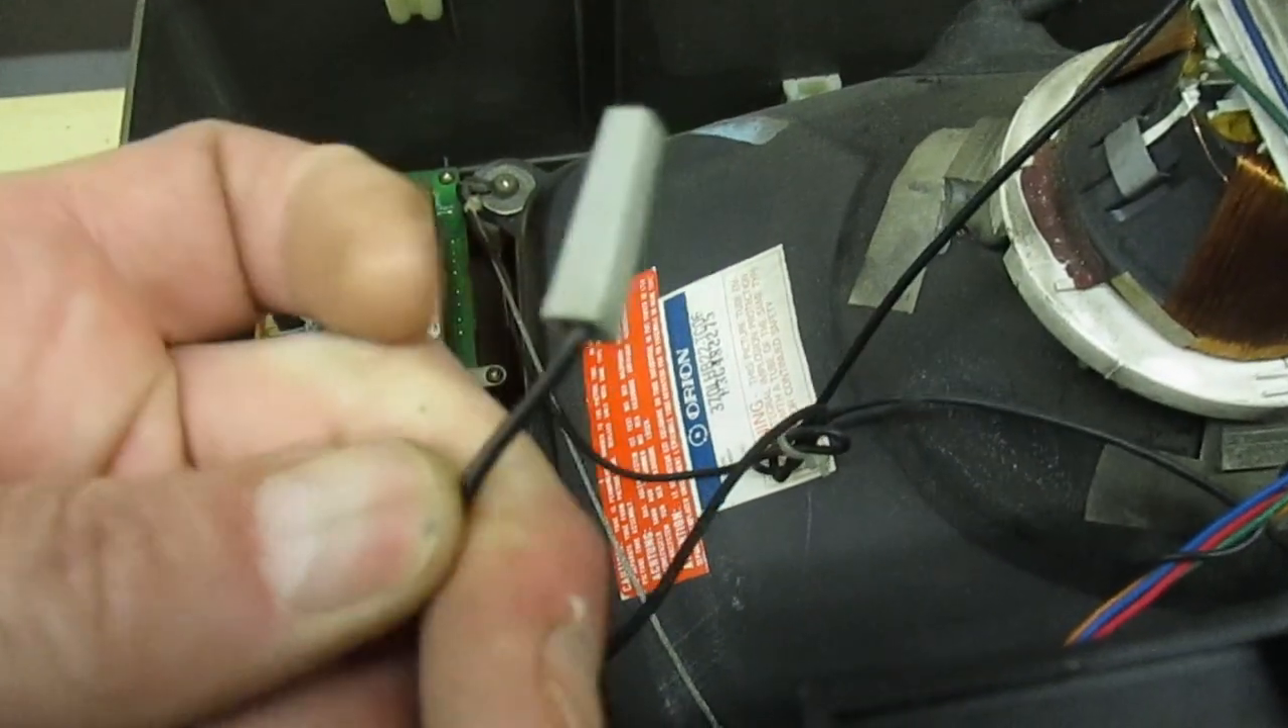What i found is there's a connector here that connects to the aqua dag and the ground of the tube base um but it's not plugged in.